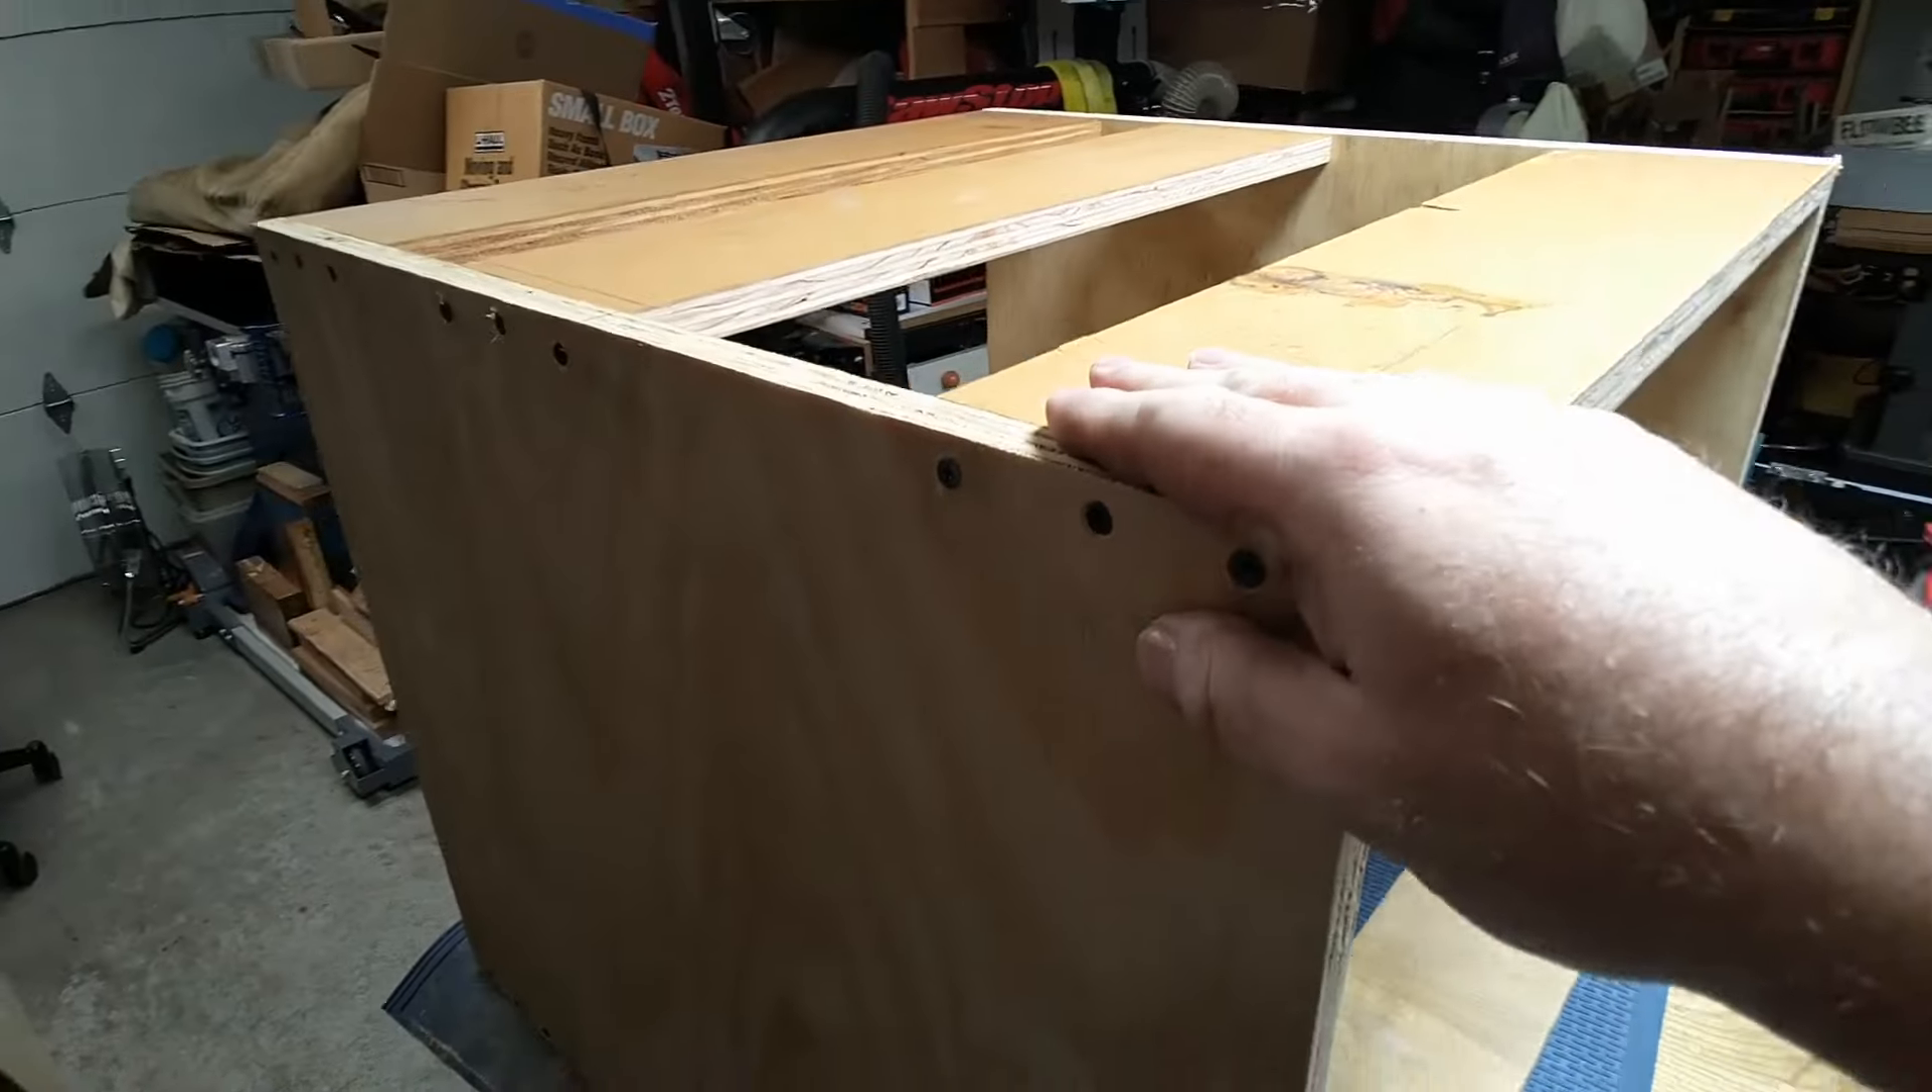Well the frame's done. I think that should work. I got three screws in each.